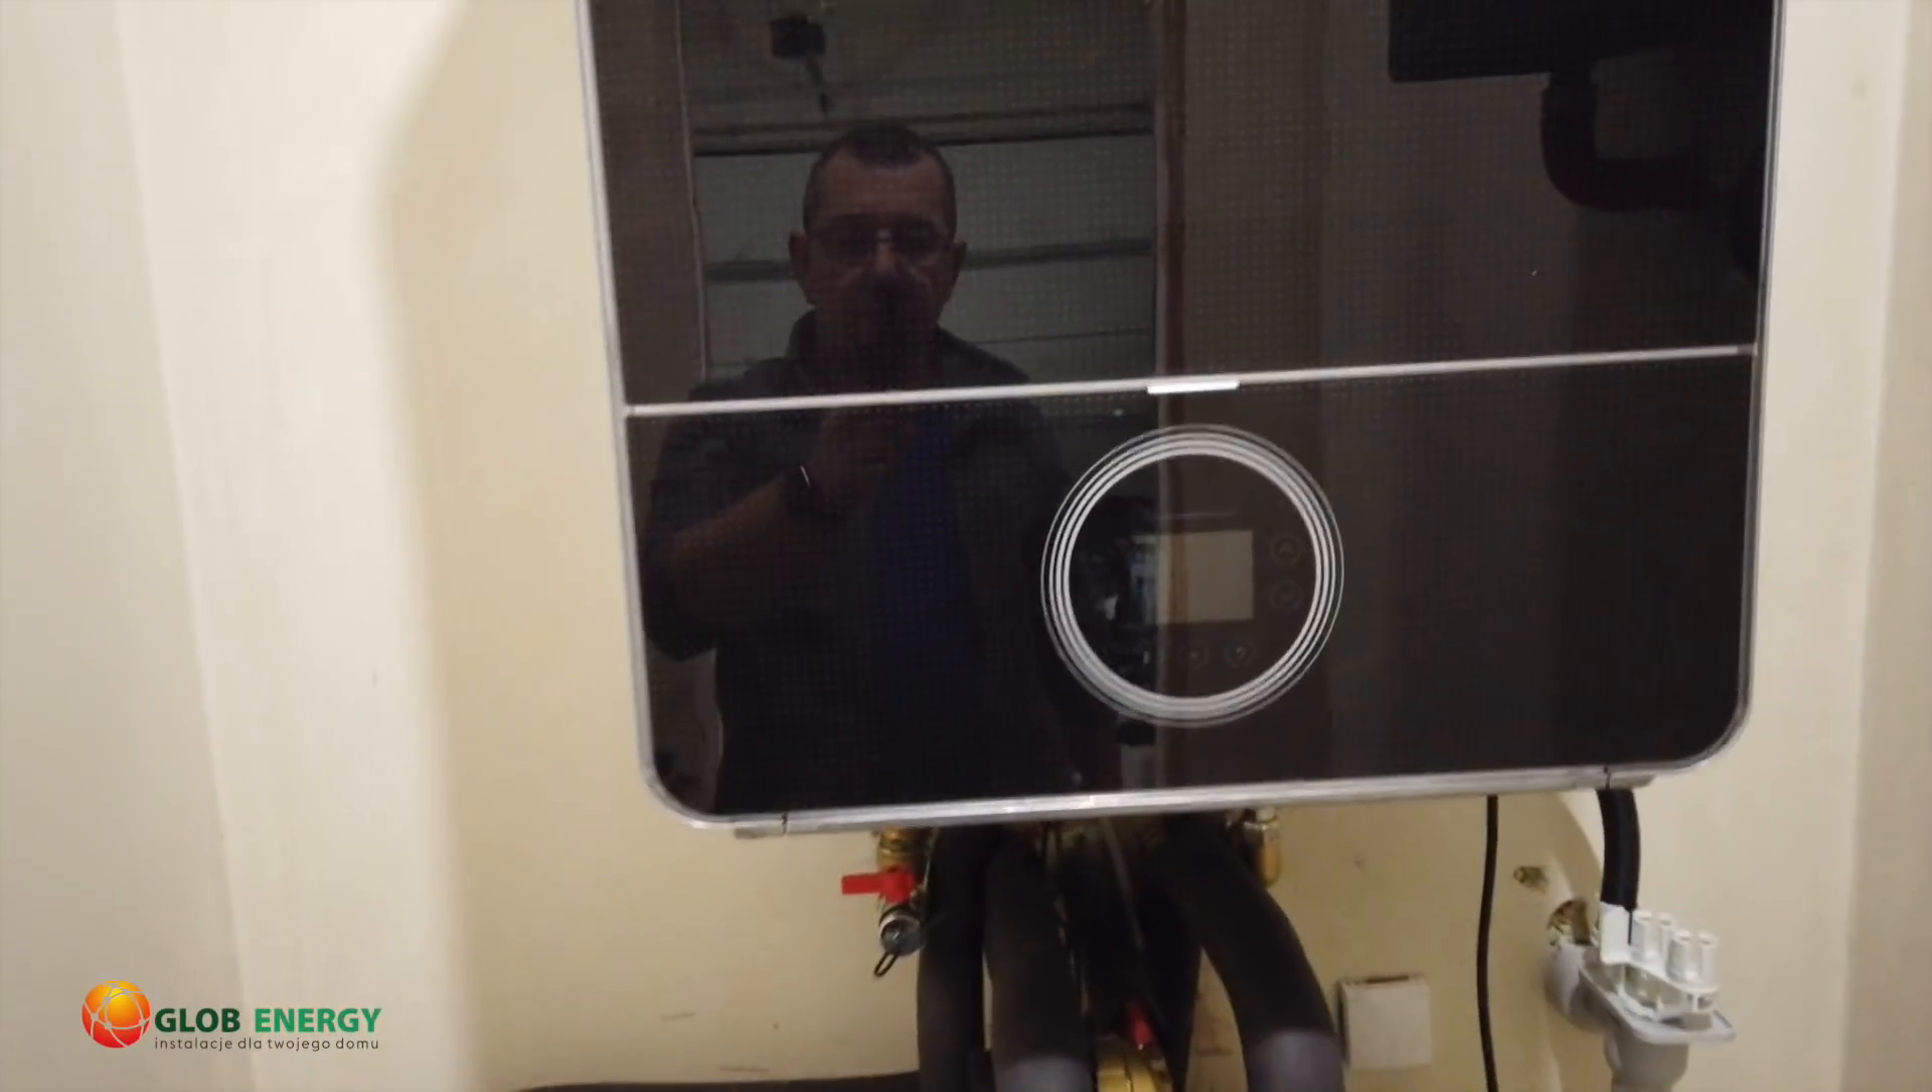Kociołek już uzbrojony w szklany front.